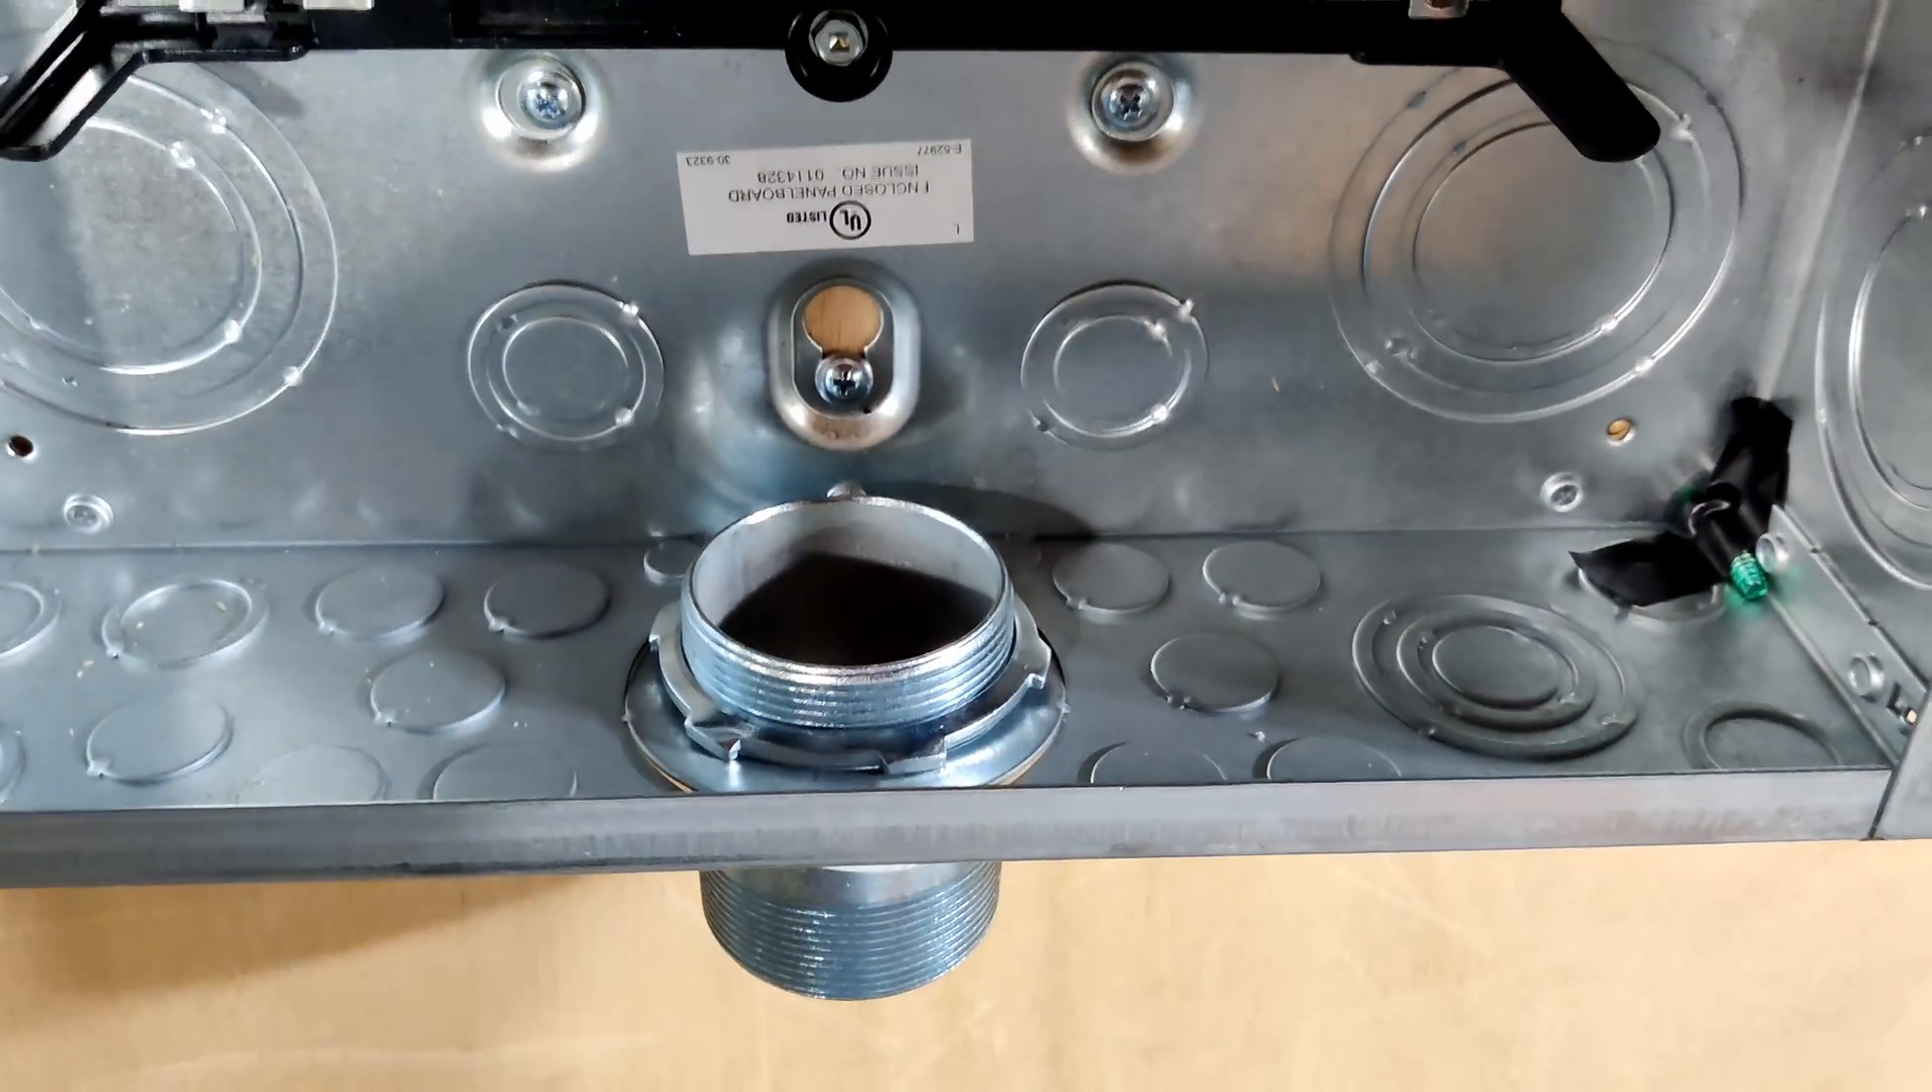All right I've knocked out the bottom knockout of the critical loads panel.